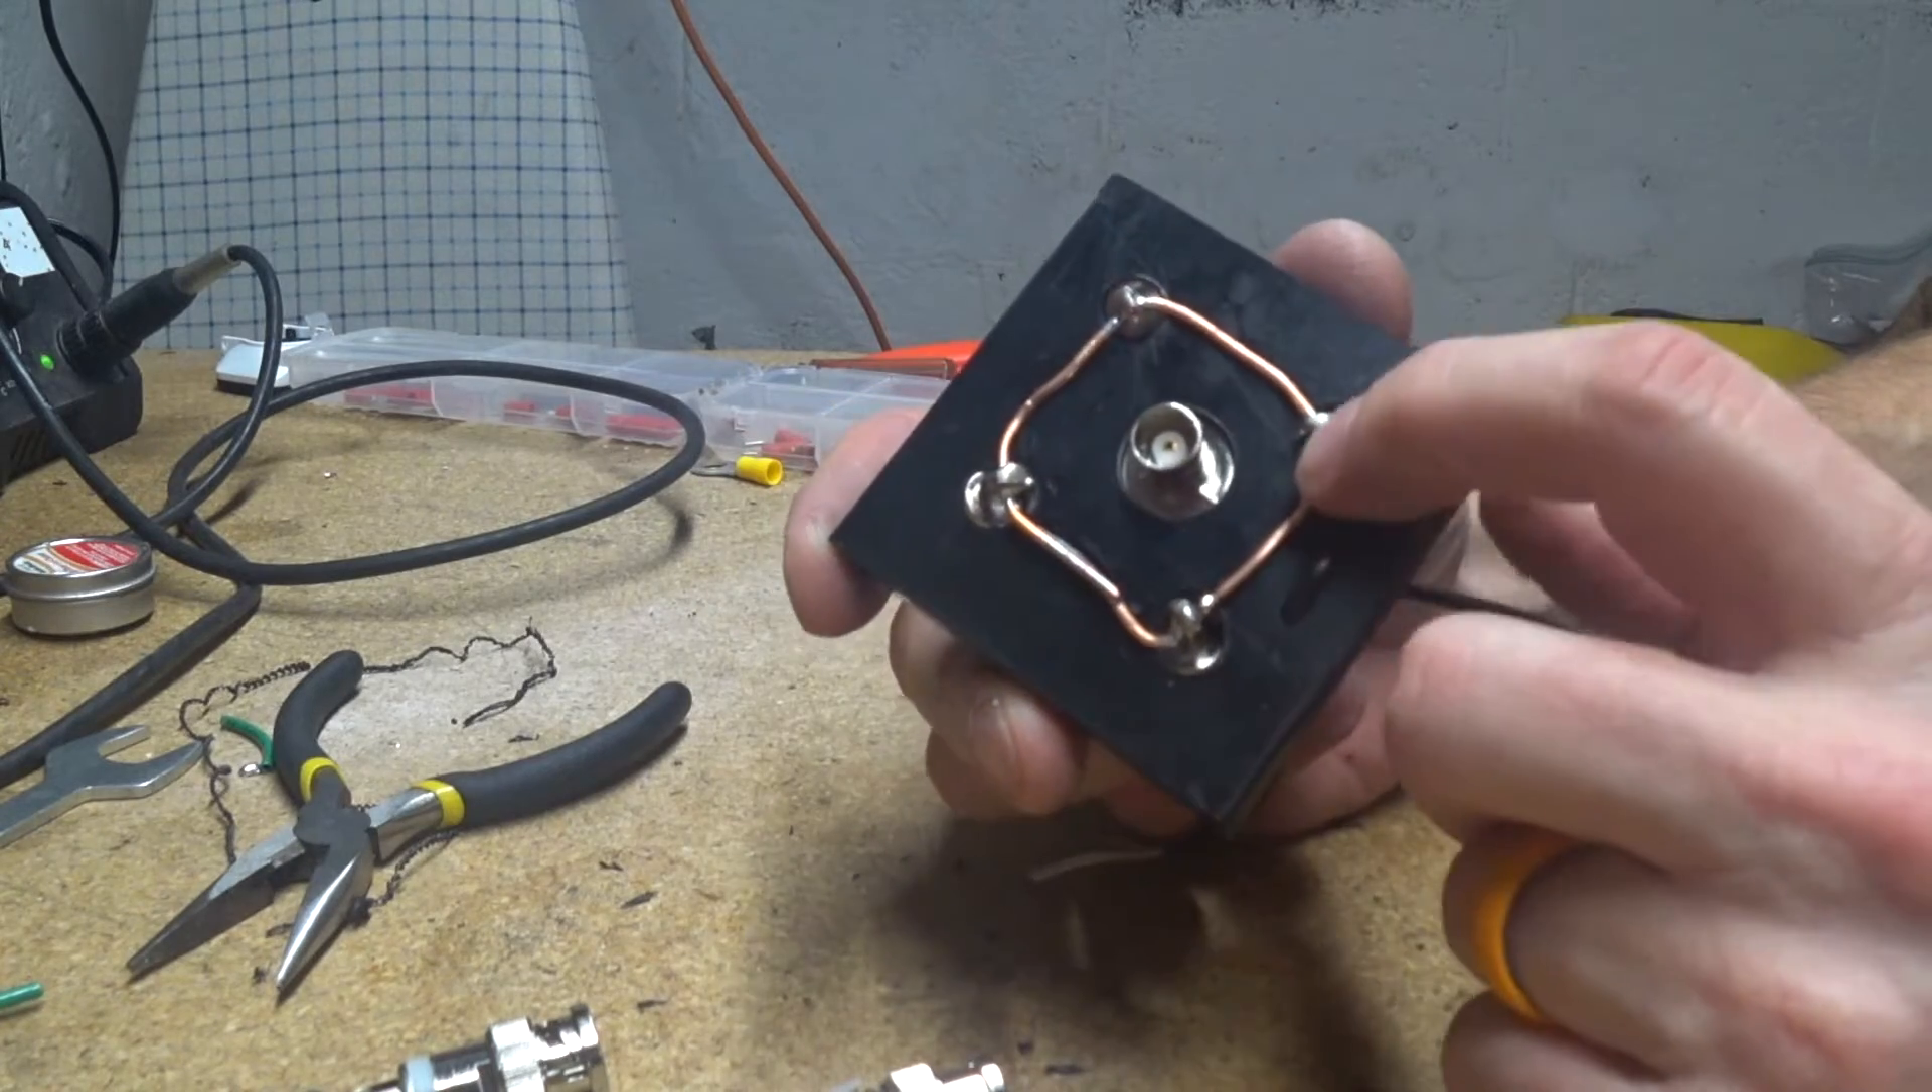And, um, I use this, uh, I got this wire soldered in all the way around here to, to ground all the radials.